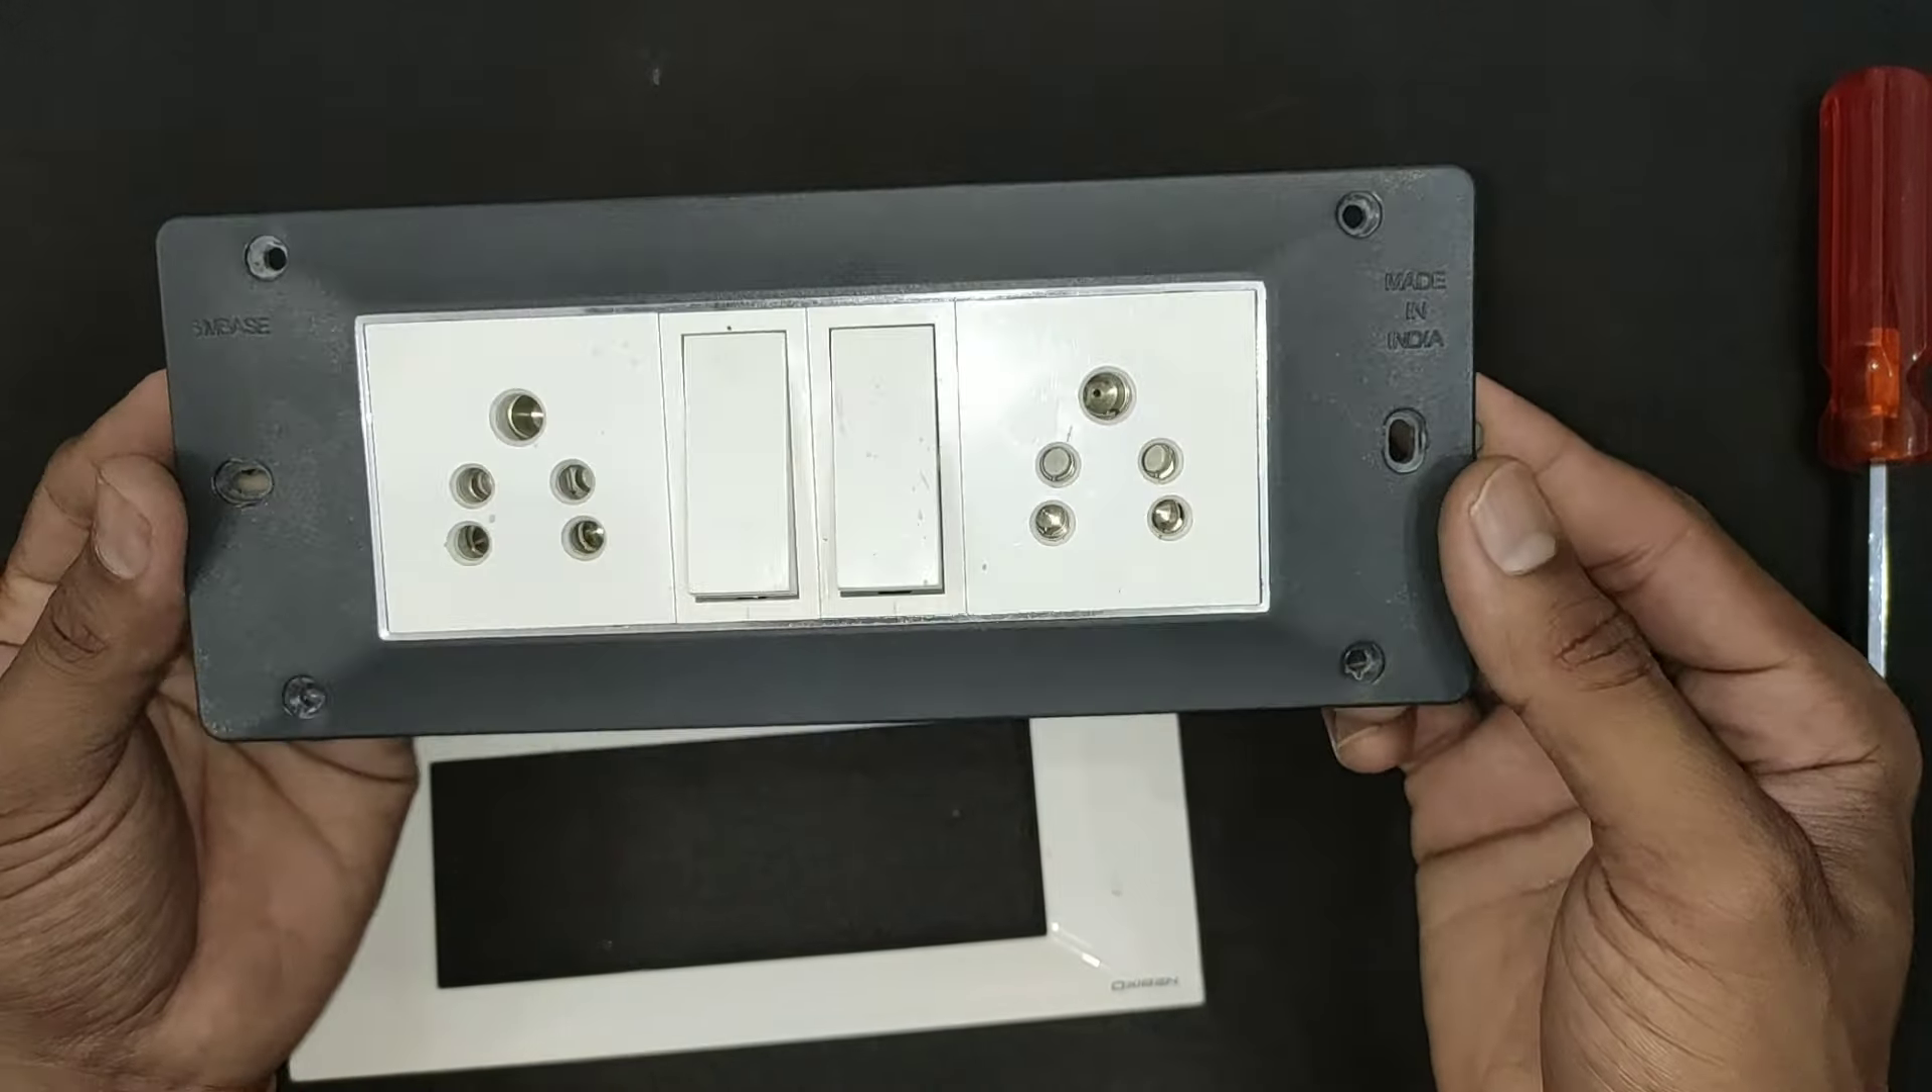तो friends अभी आप देख सकते हैं हमने ये दो socket और दो switch लगा लिए हैं।